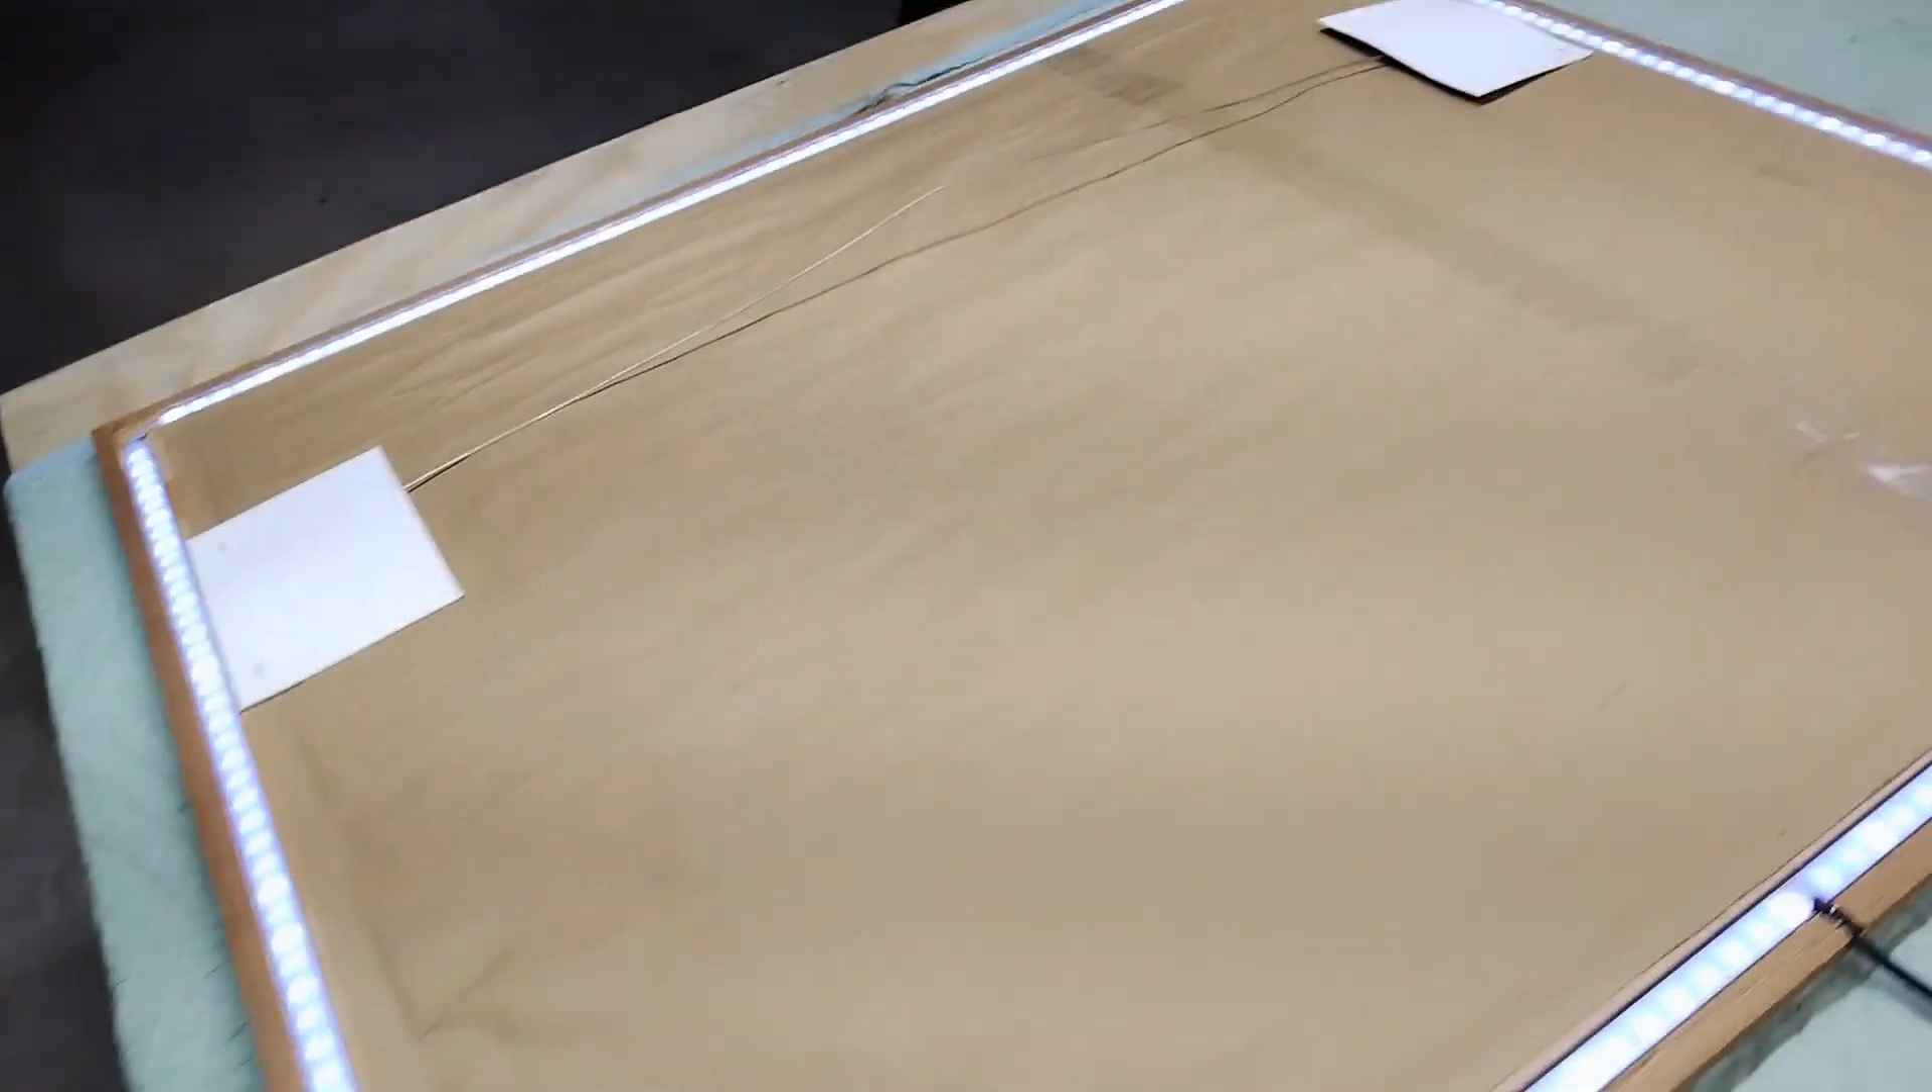Okay, we have the back all closed up.